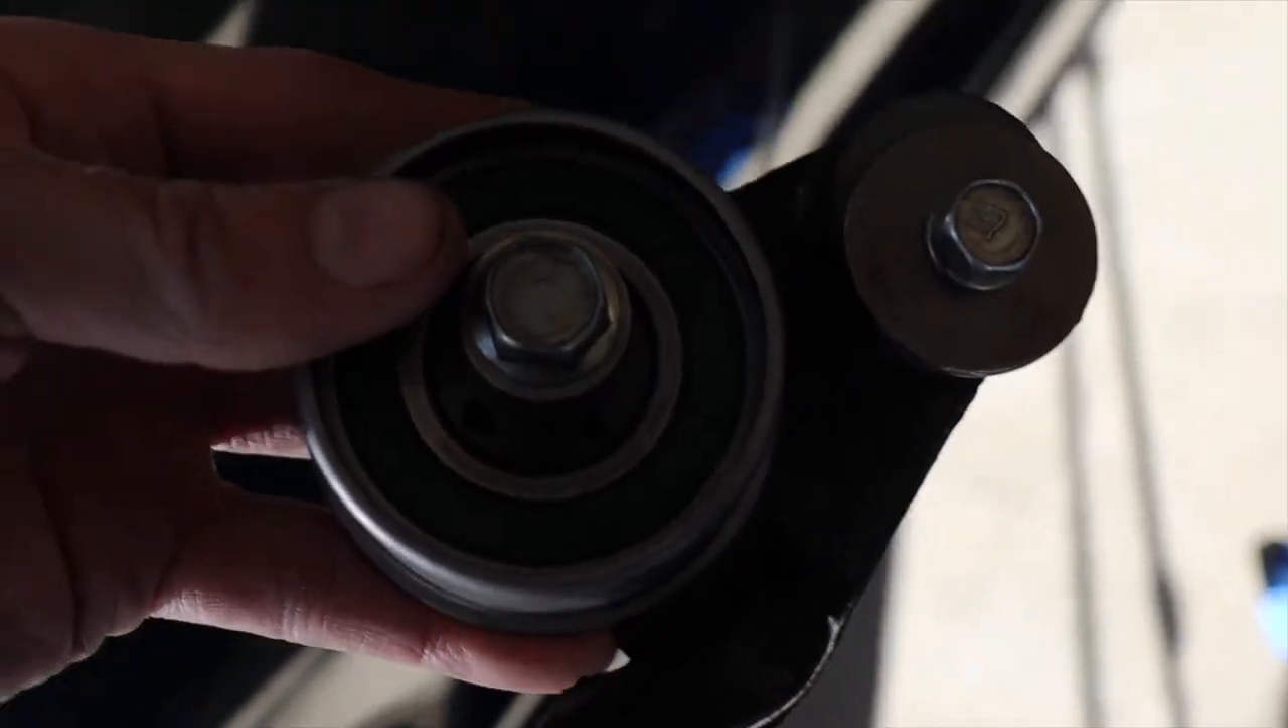You can see it is all mounted up. New pulley mounted to all the hardware.